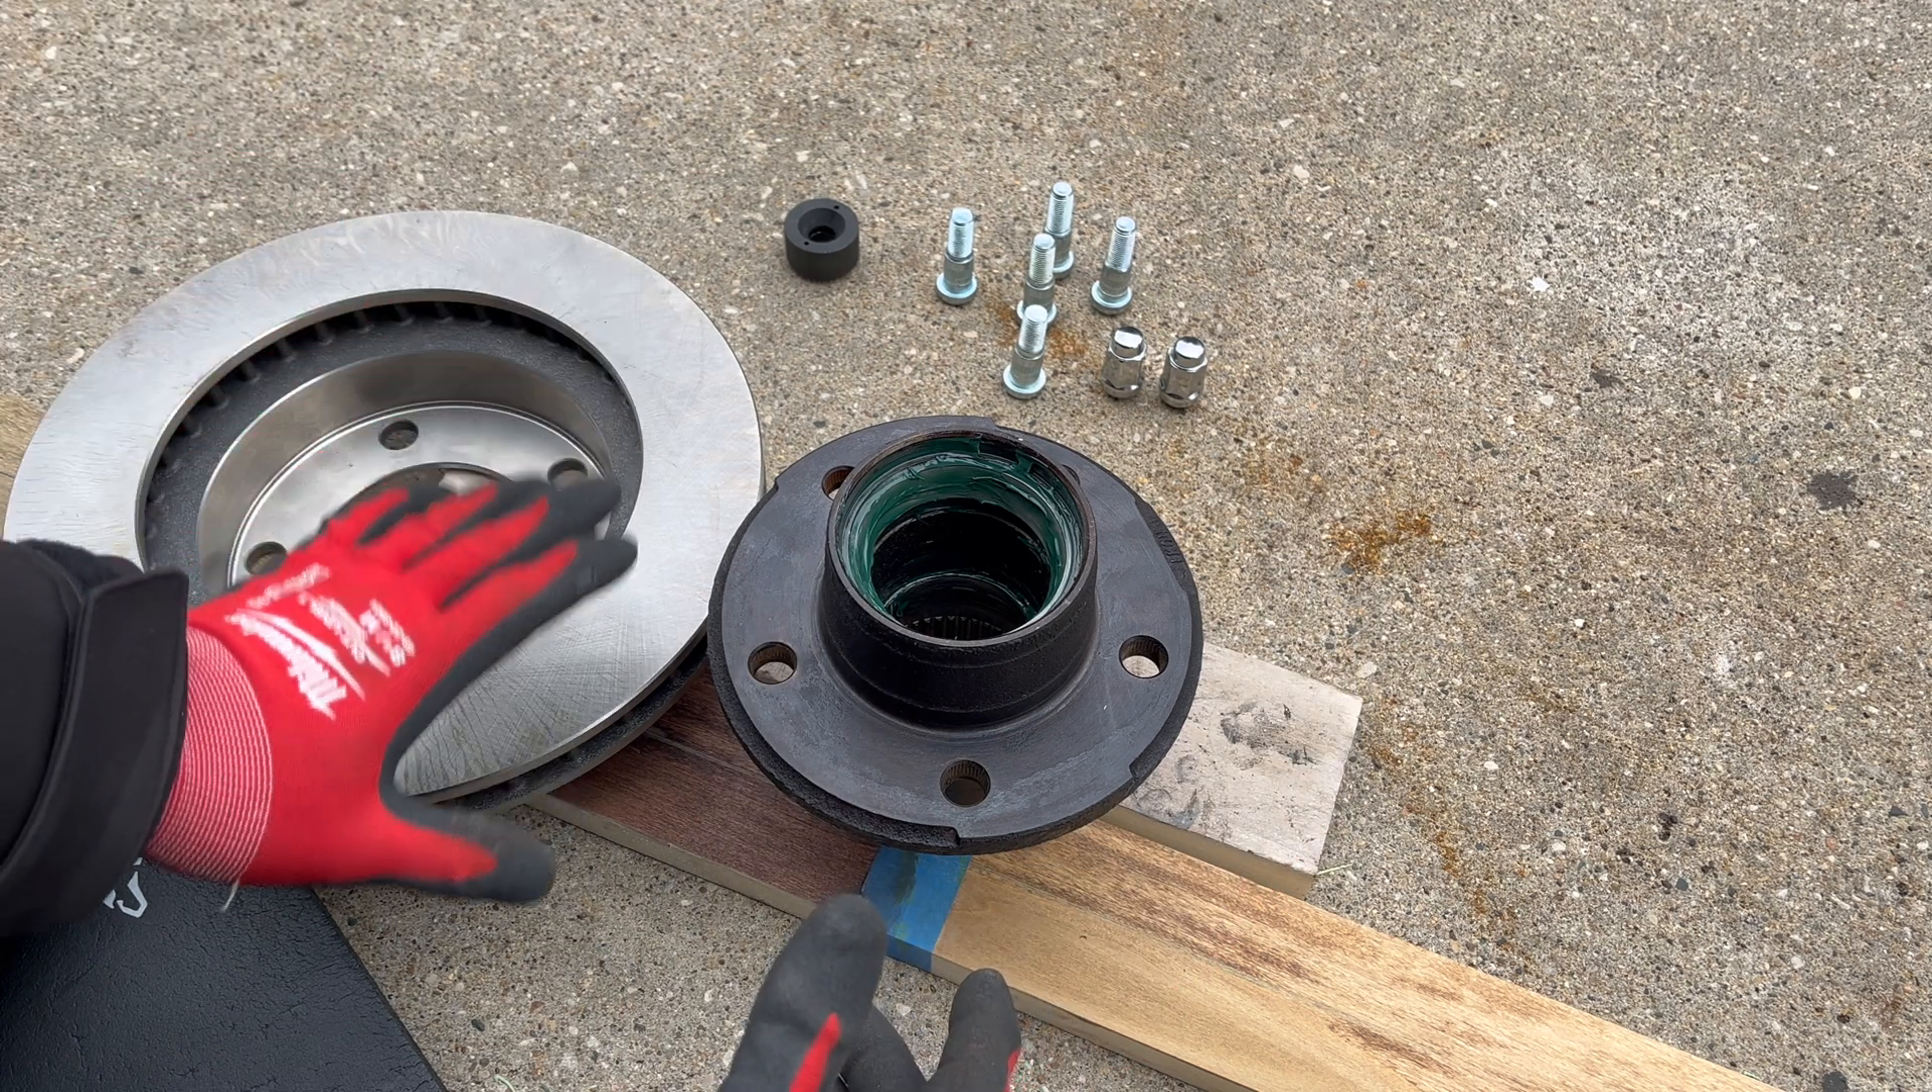All right guys so we have our hub here and the only thing left to do is to attach the rotor and of course your wheel studs right back there.